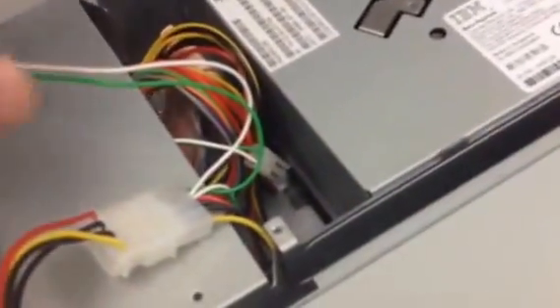So, we took off the case top here, exposing all of these components.